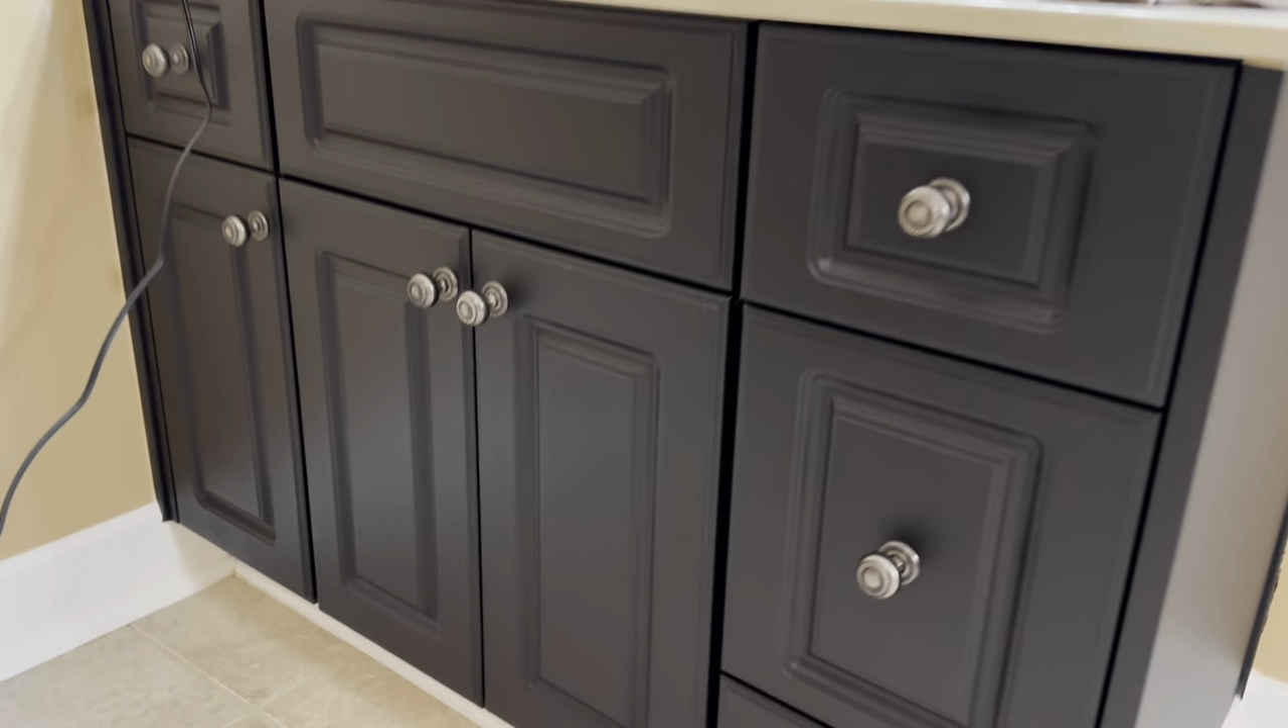I have now put back the drawers and the doors and the knobs on them.